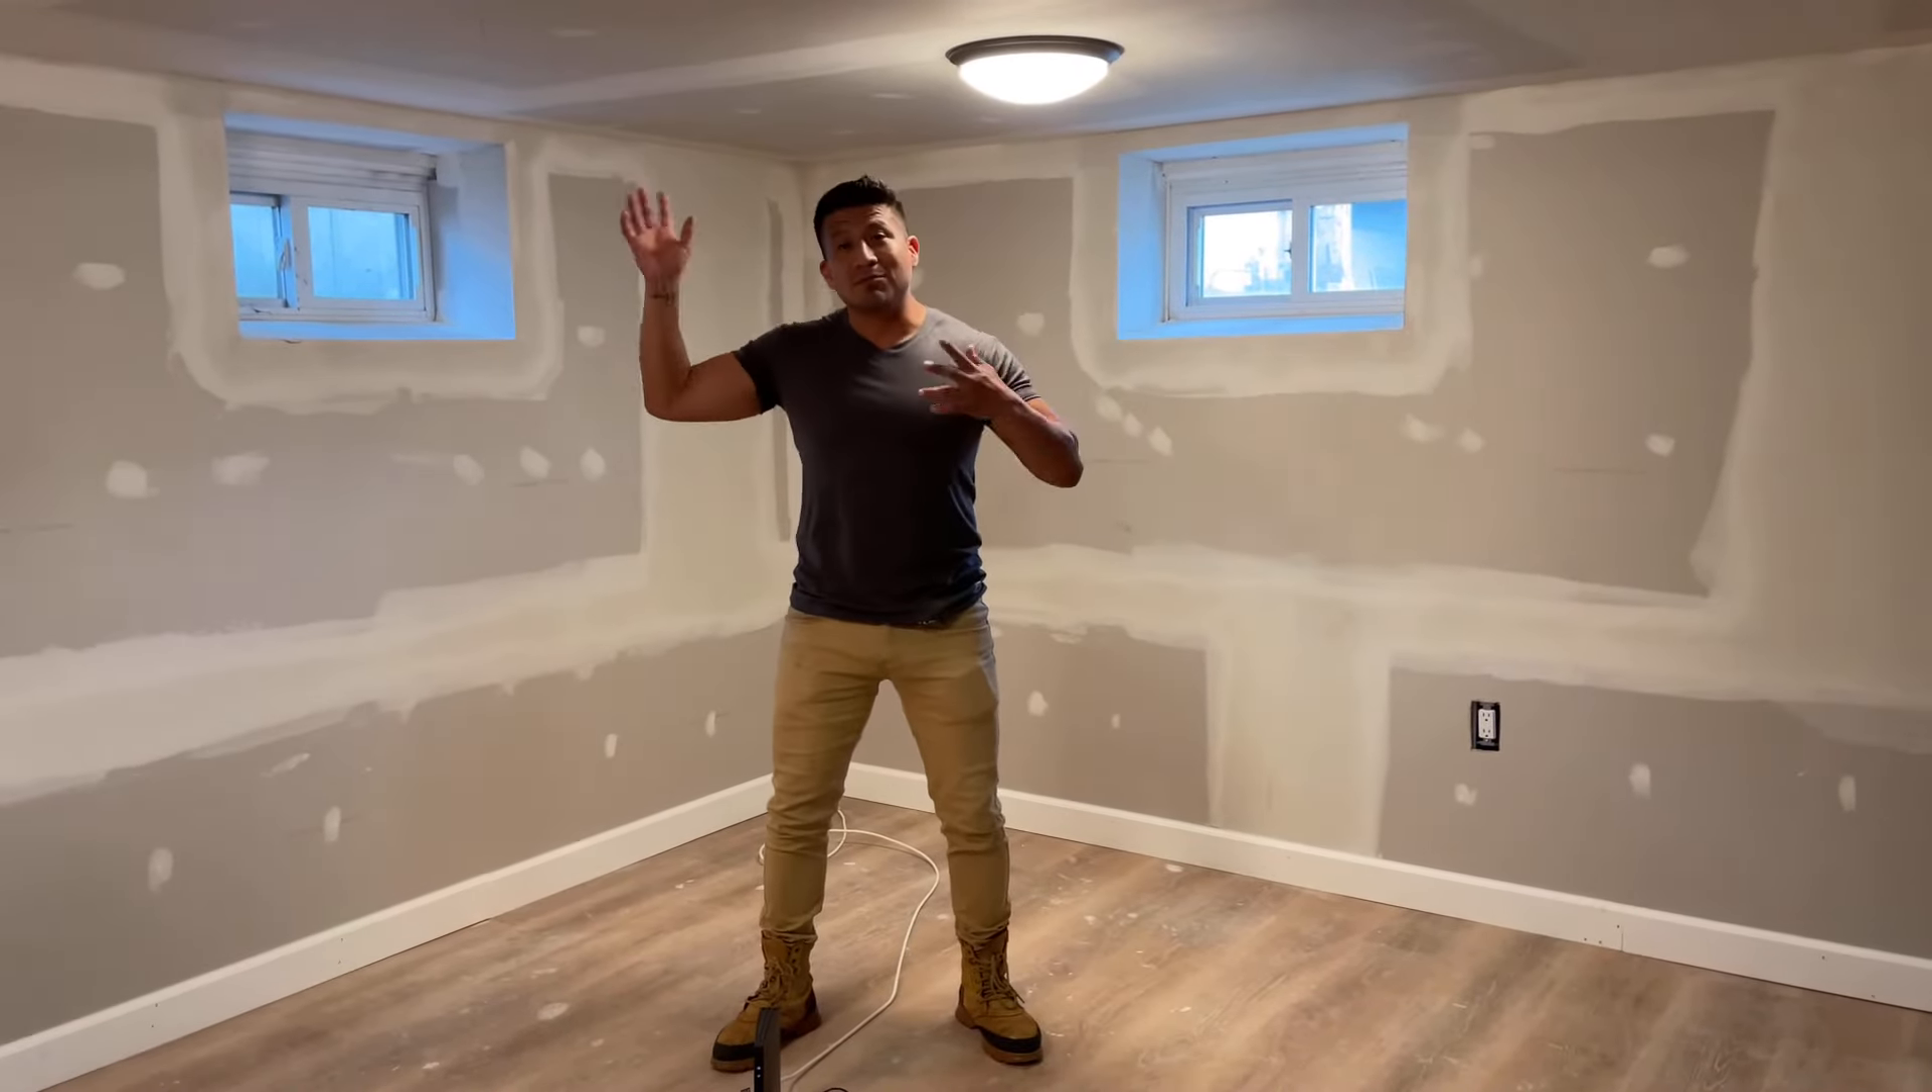We still you know we got the base down we still have to put the molding around the windows but that's for another time.